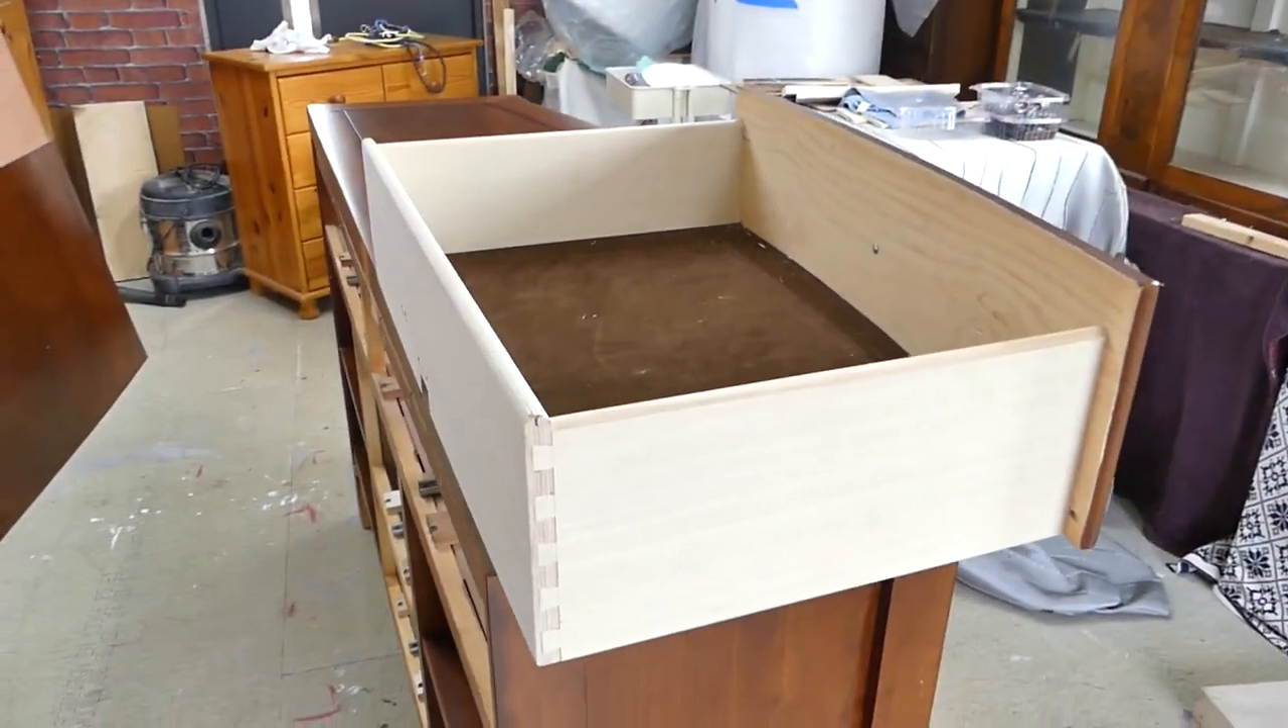We've managed to take the drawer out.